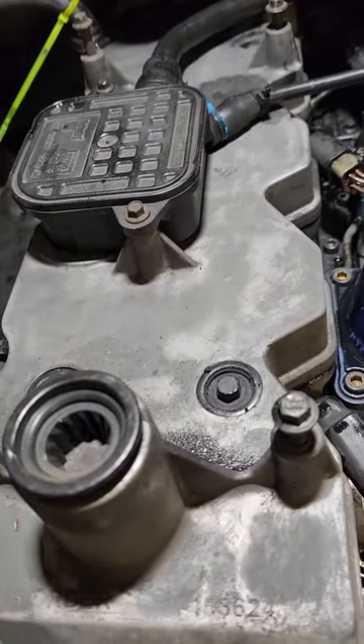Alright guys as you can tell I got the valve cover back on here.